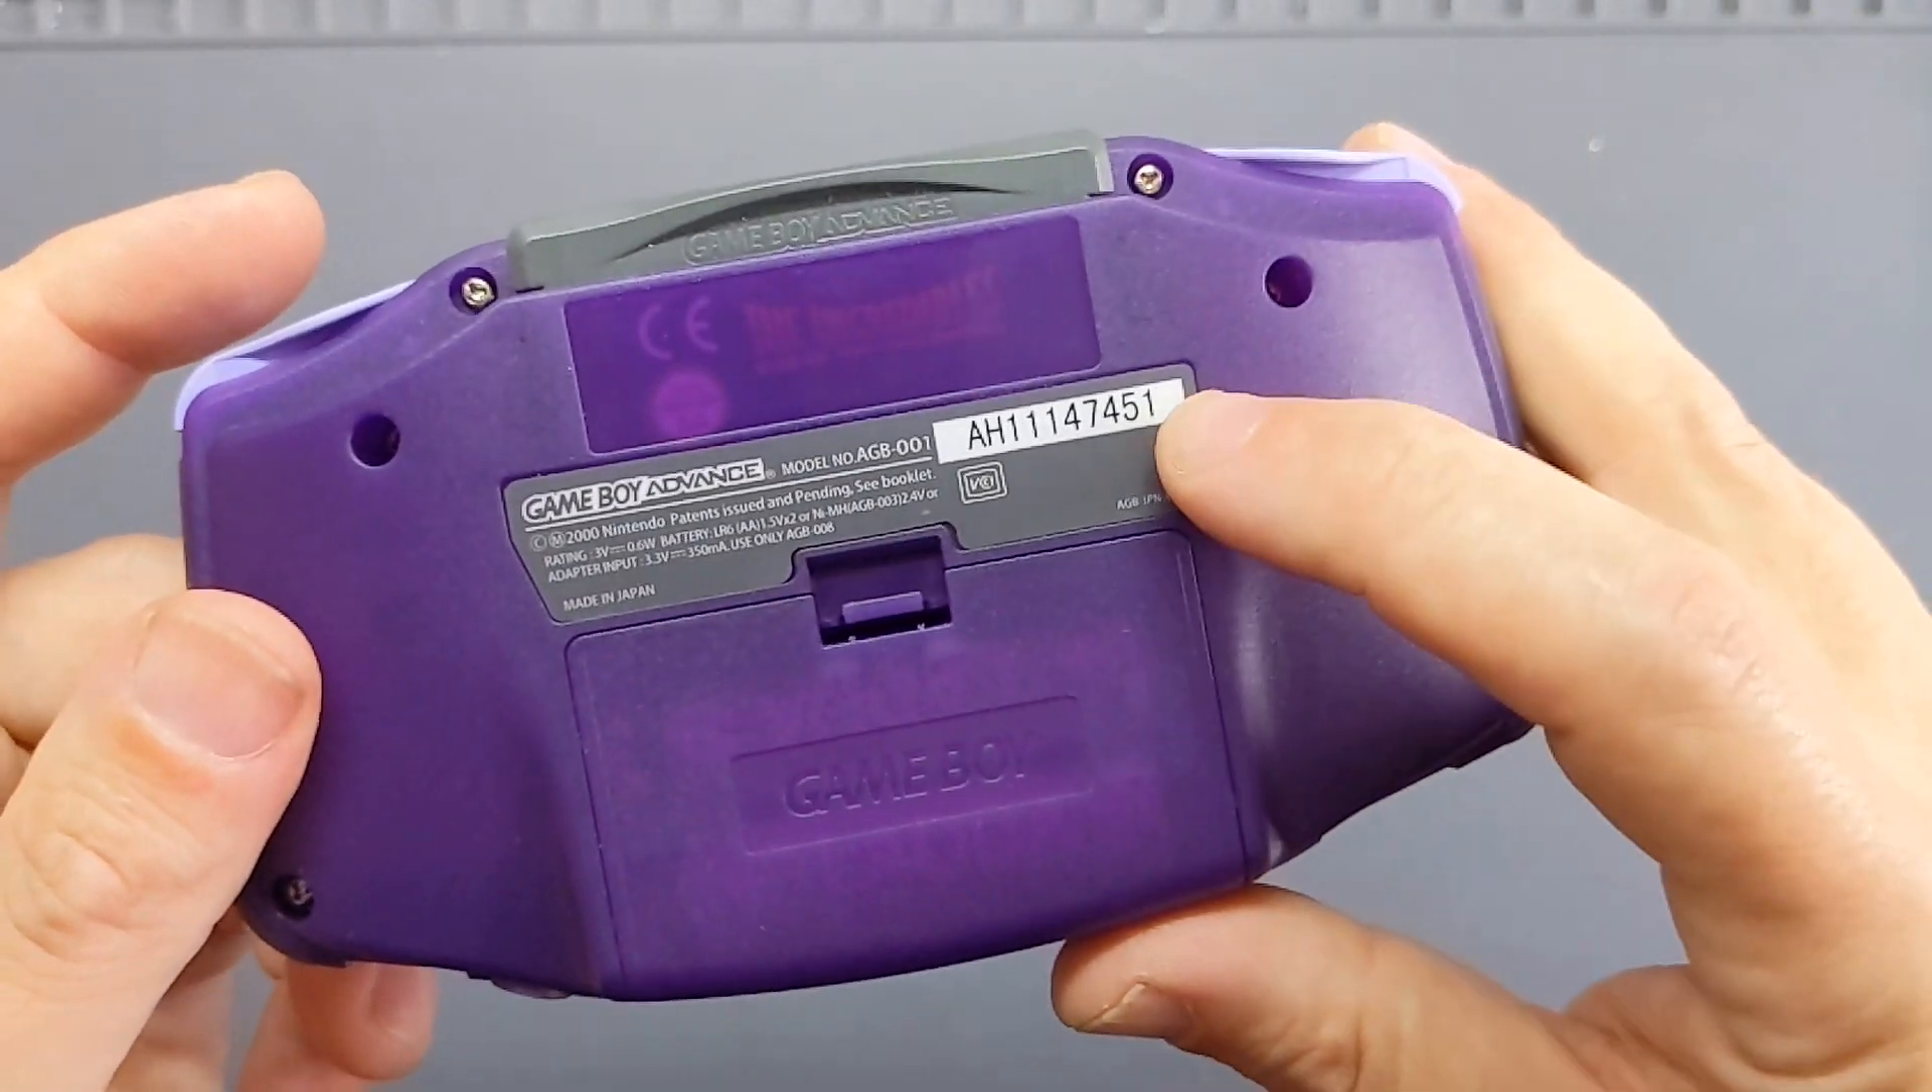Got the label on there now that I've done my flicker adjustment.